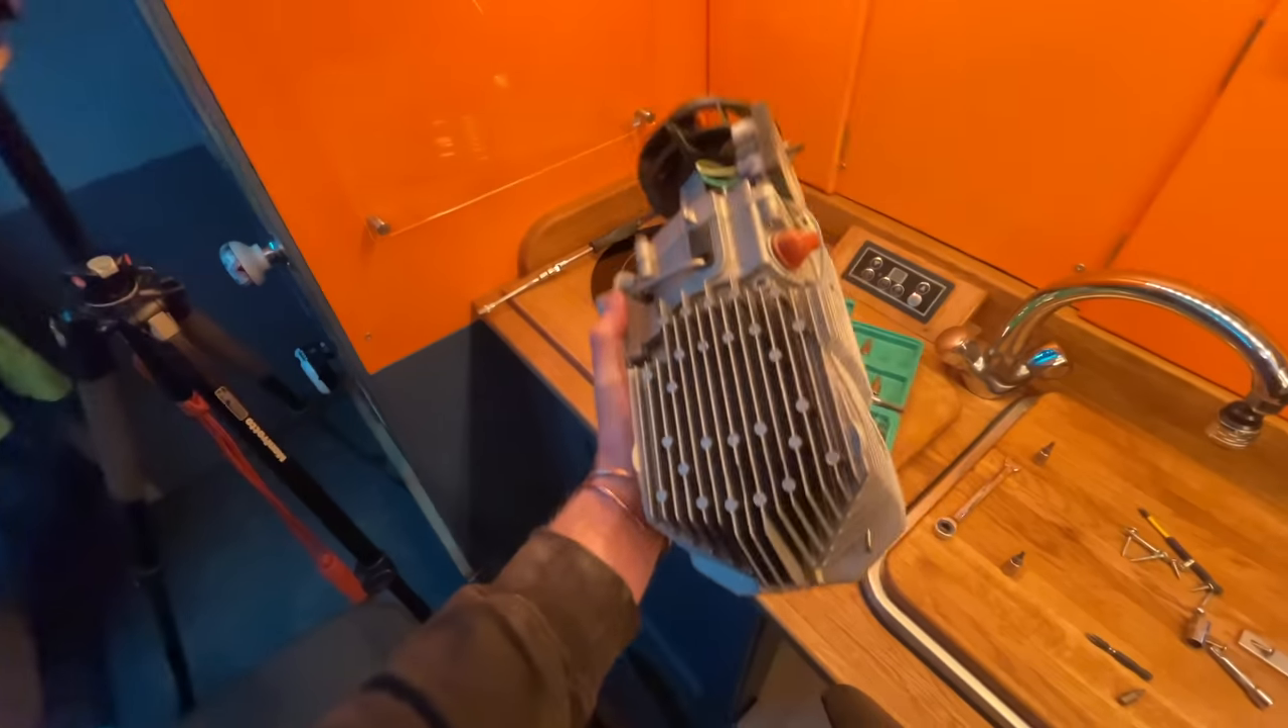Took a little bit of prying but uh the unit itself is actually out.